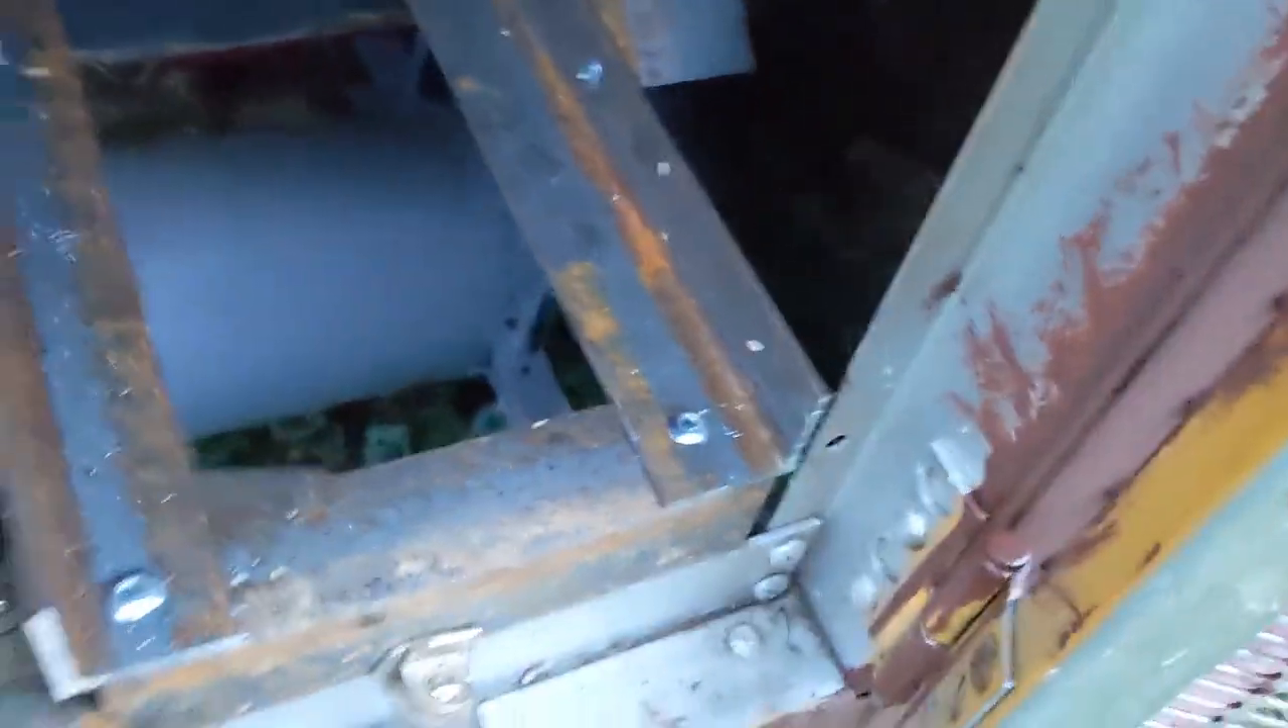I've got a couple of a quarter inch bolts put in.